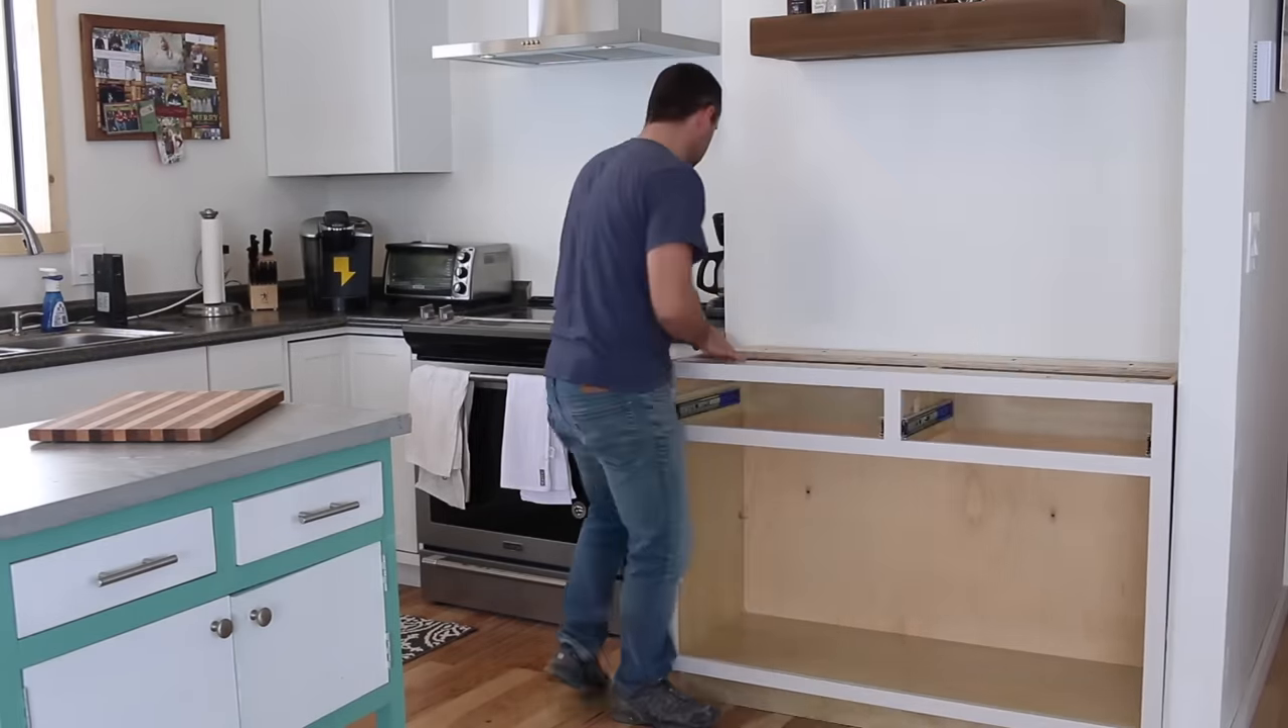Once the painting was complete I carried the cabinet up to the kitchen and moved it into place.